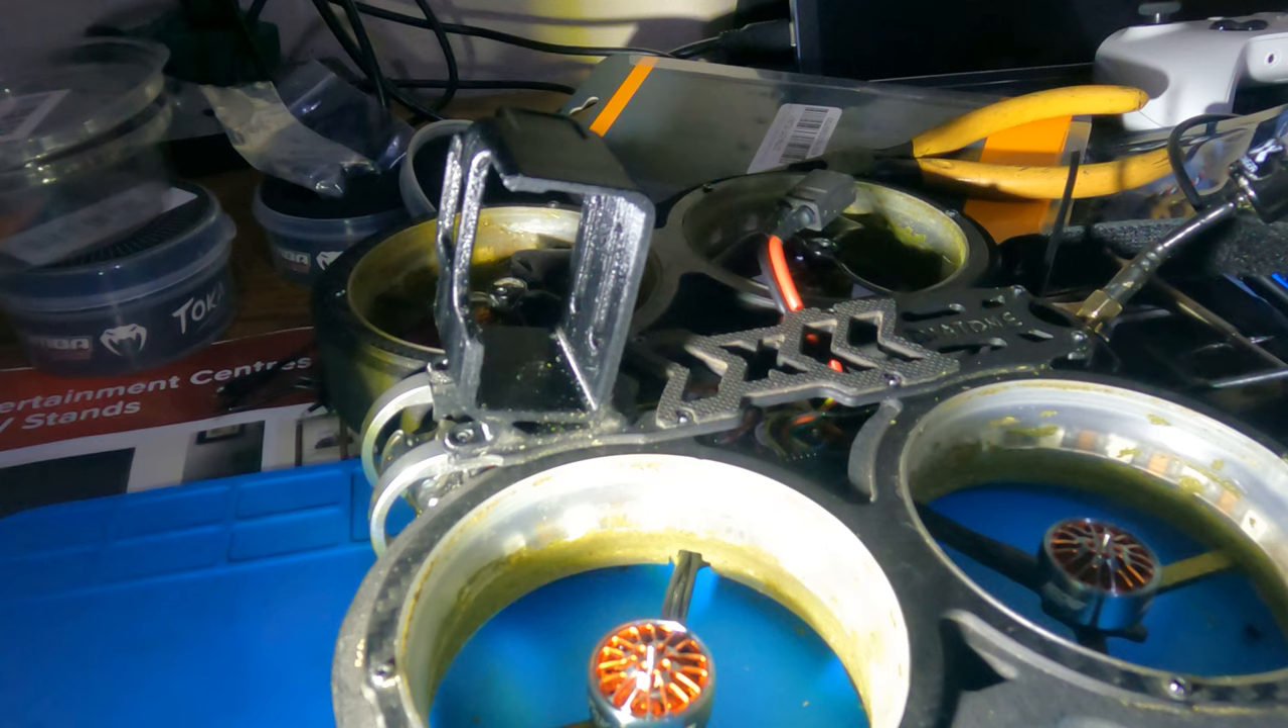I just now need to put the props back on, which is a trivial matter, can be done off camera.